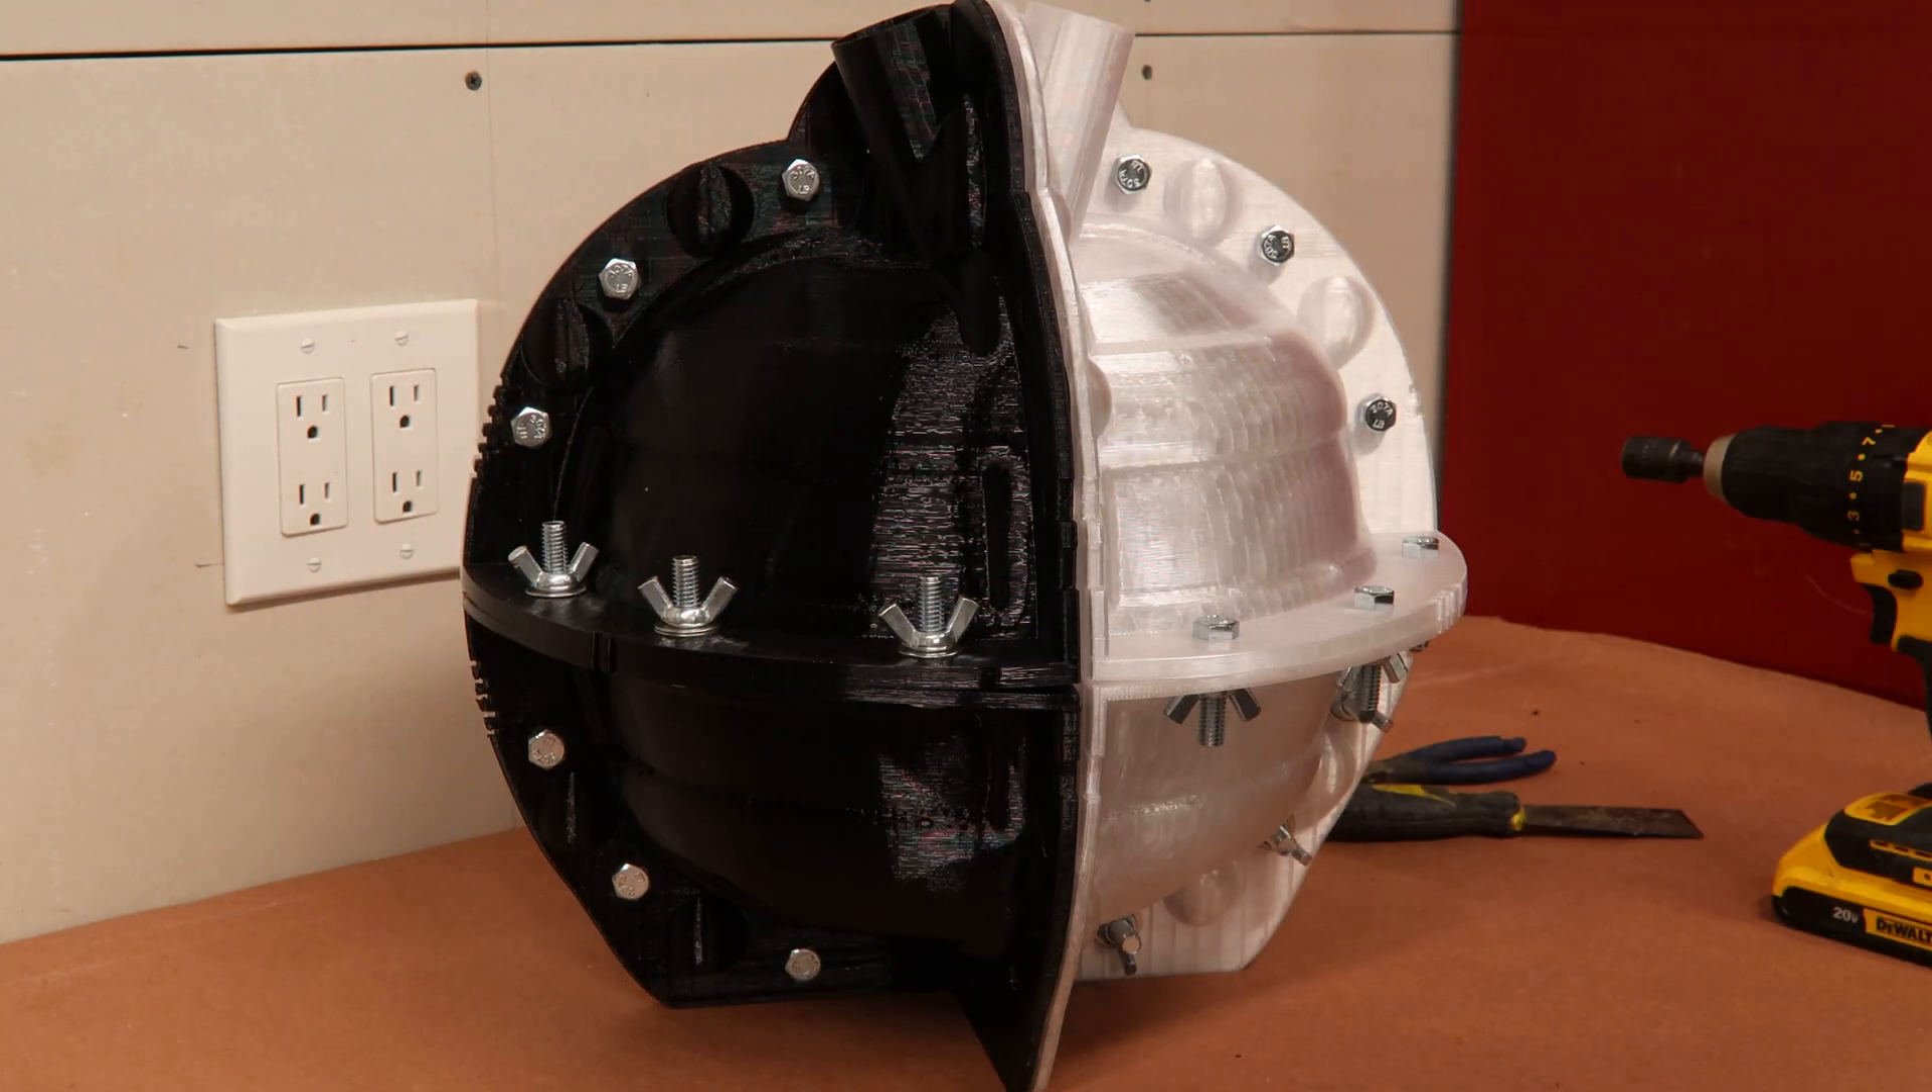I assembled the two halves of the mold.